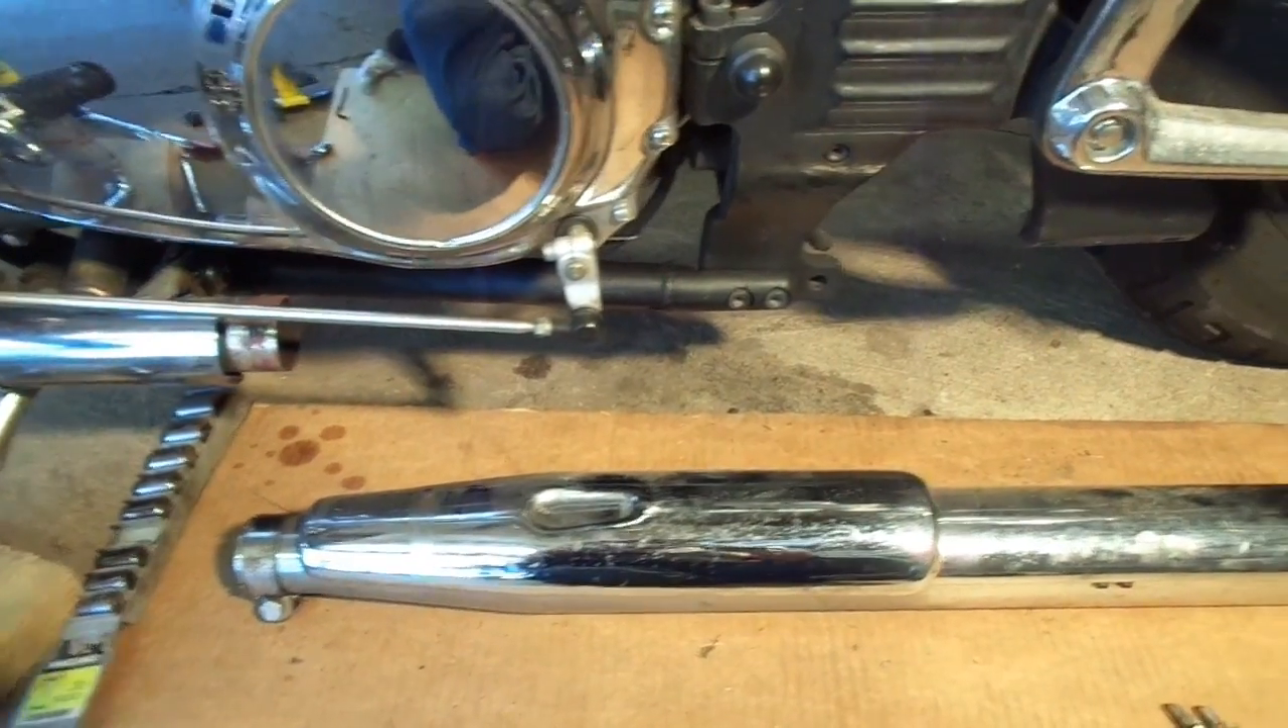Okay, the exhaust pipe is removed.